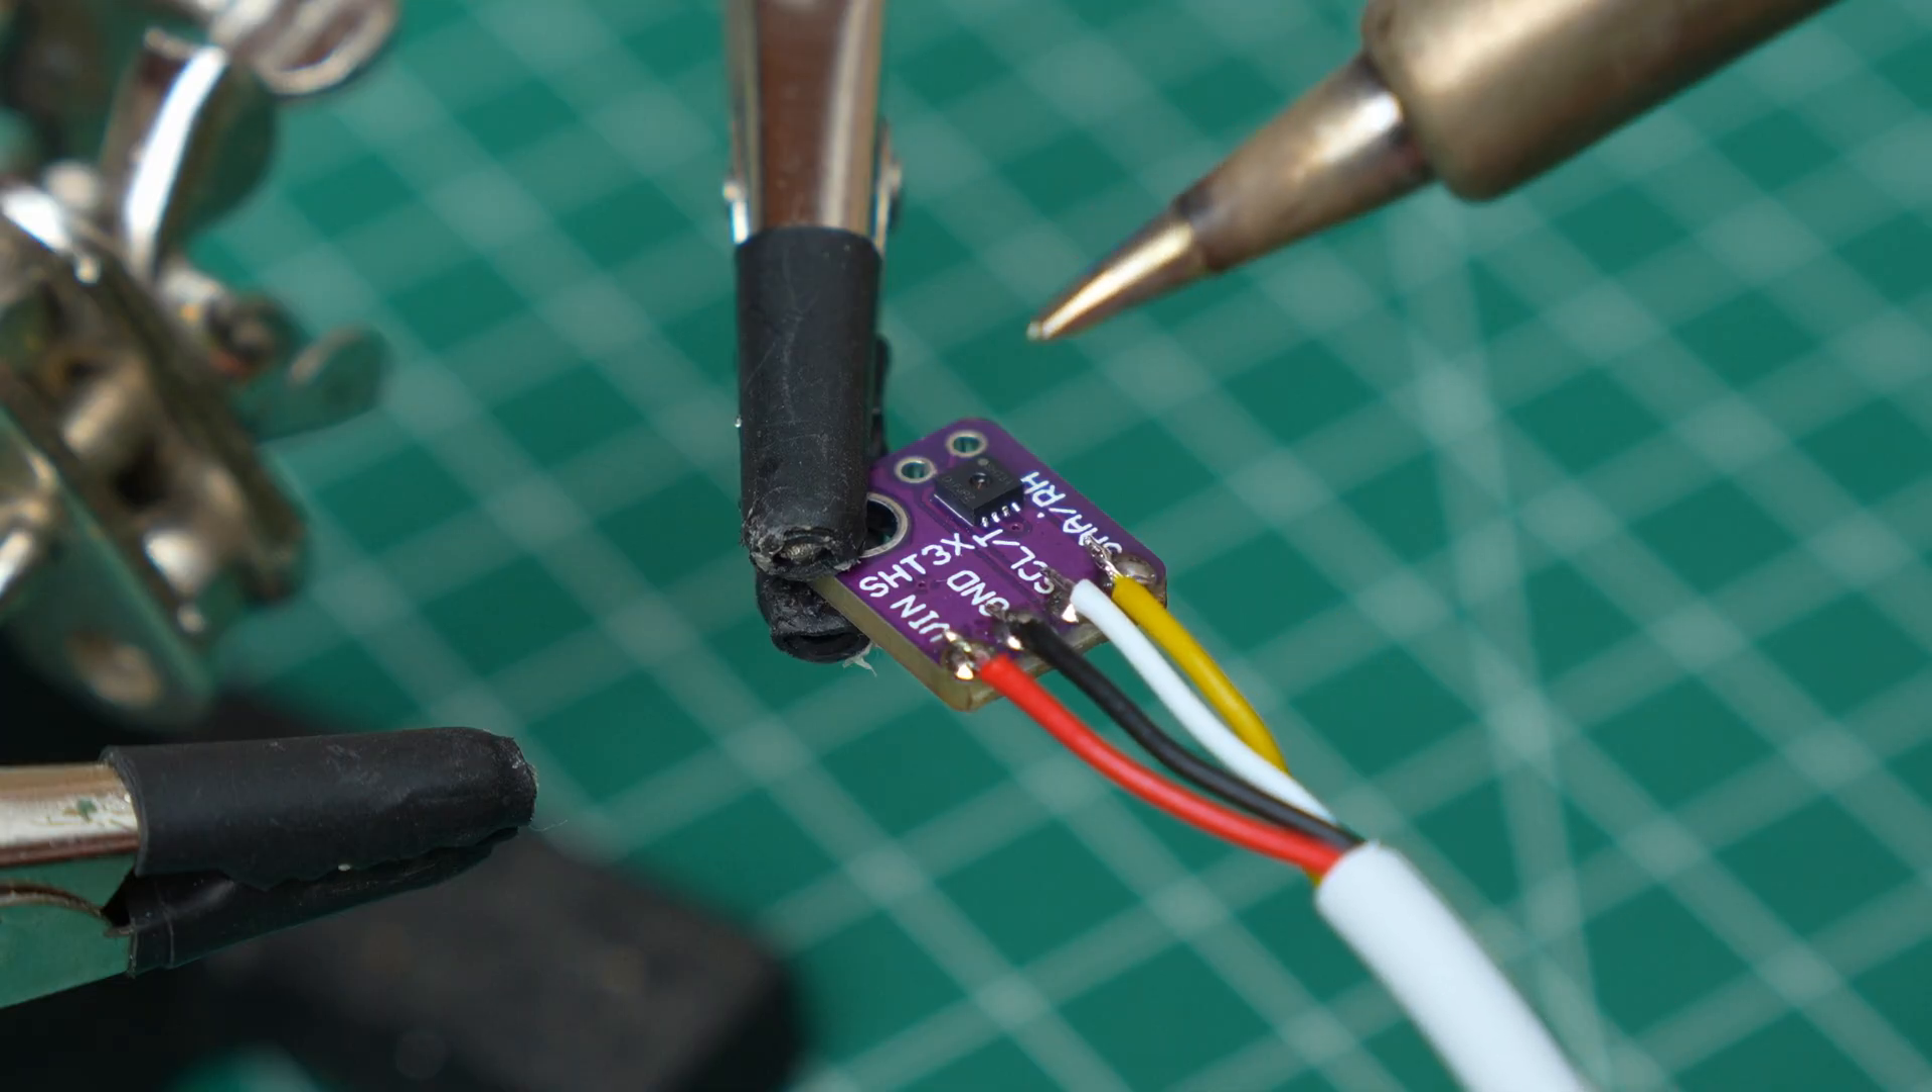Also for this sensor I cut a piece of 4 pin cable, which I soldered to positive, negative, SCL and SDA of this sensor.